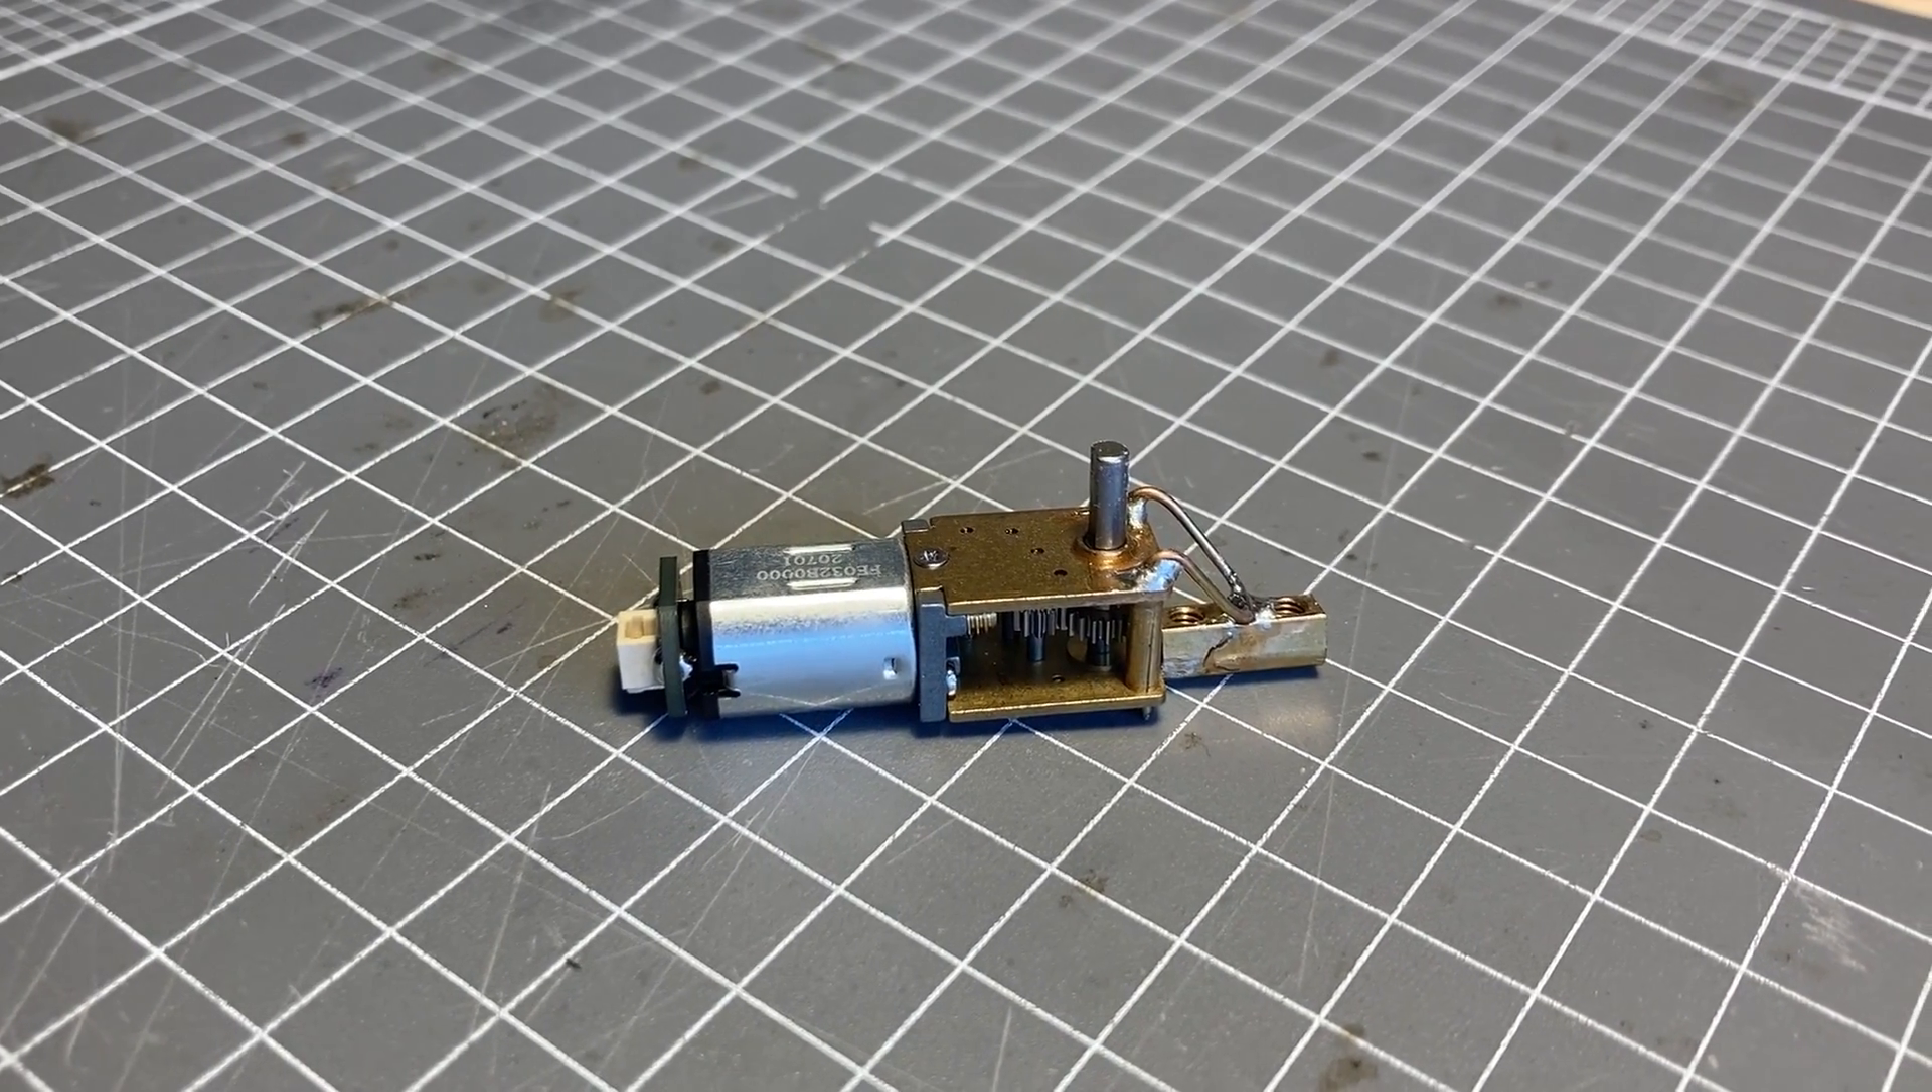Now you can see this is the front motor and I've soldered on this mounting bracket.